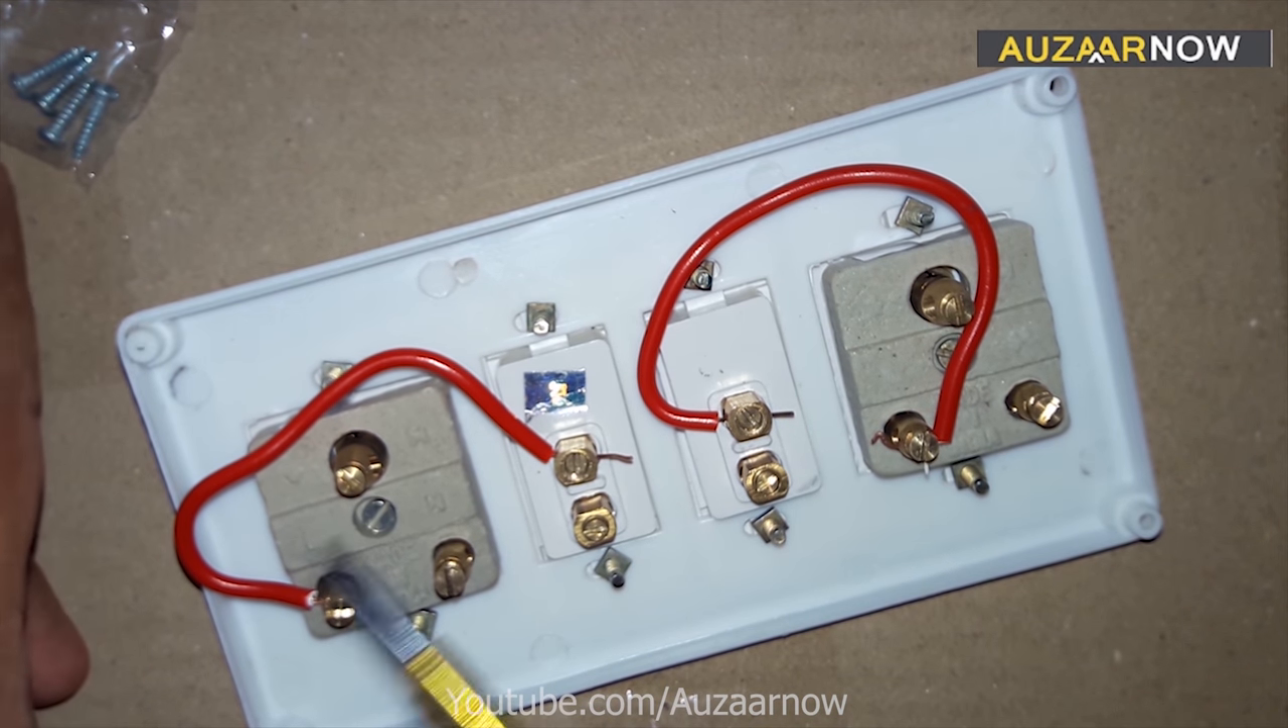स्वीच और सॉकेट के जो पॉजिटिव जो वायर्स थी हमने उसको लगा दीए।